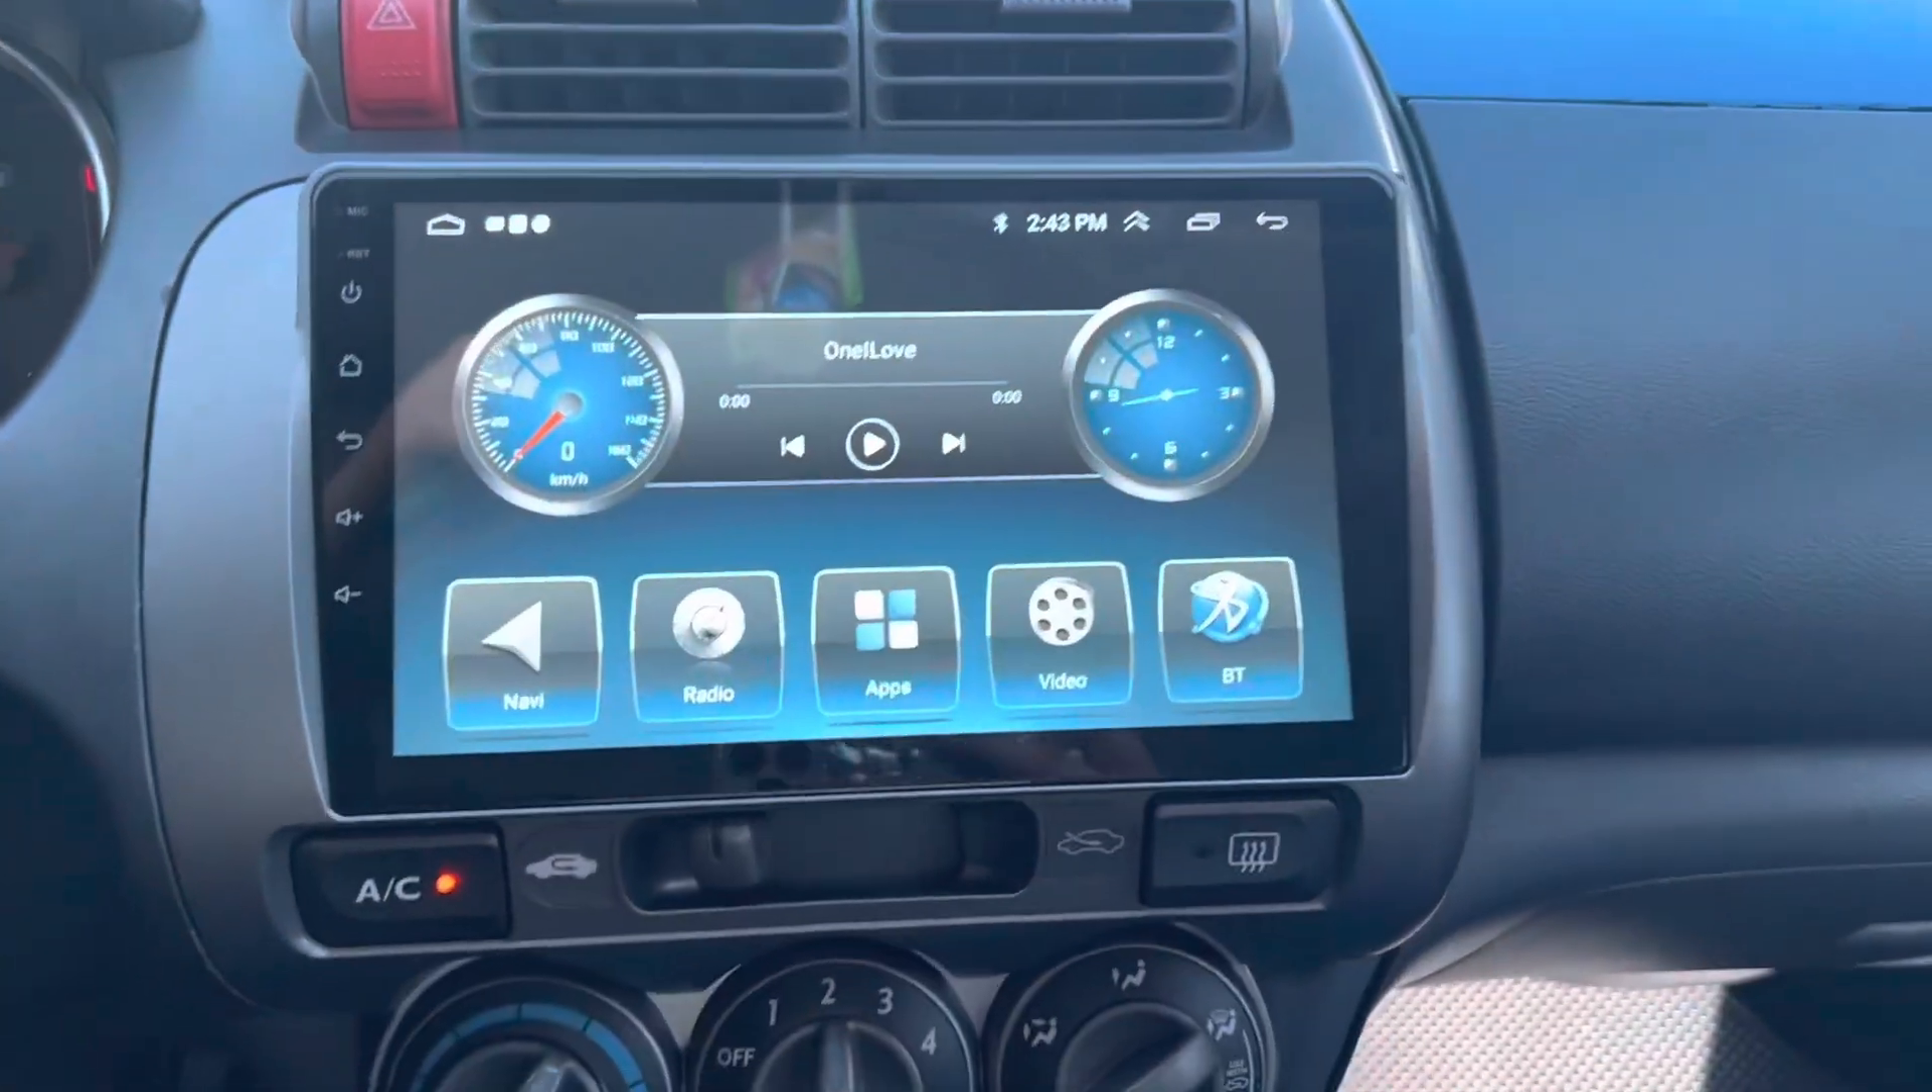So, ayan na nga mga kainday tapos na pong ikabit ni Kuya yung aming panel at head unit.